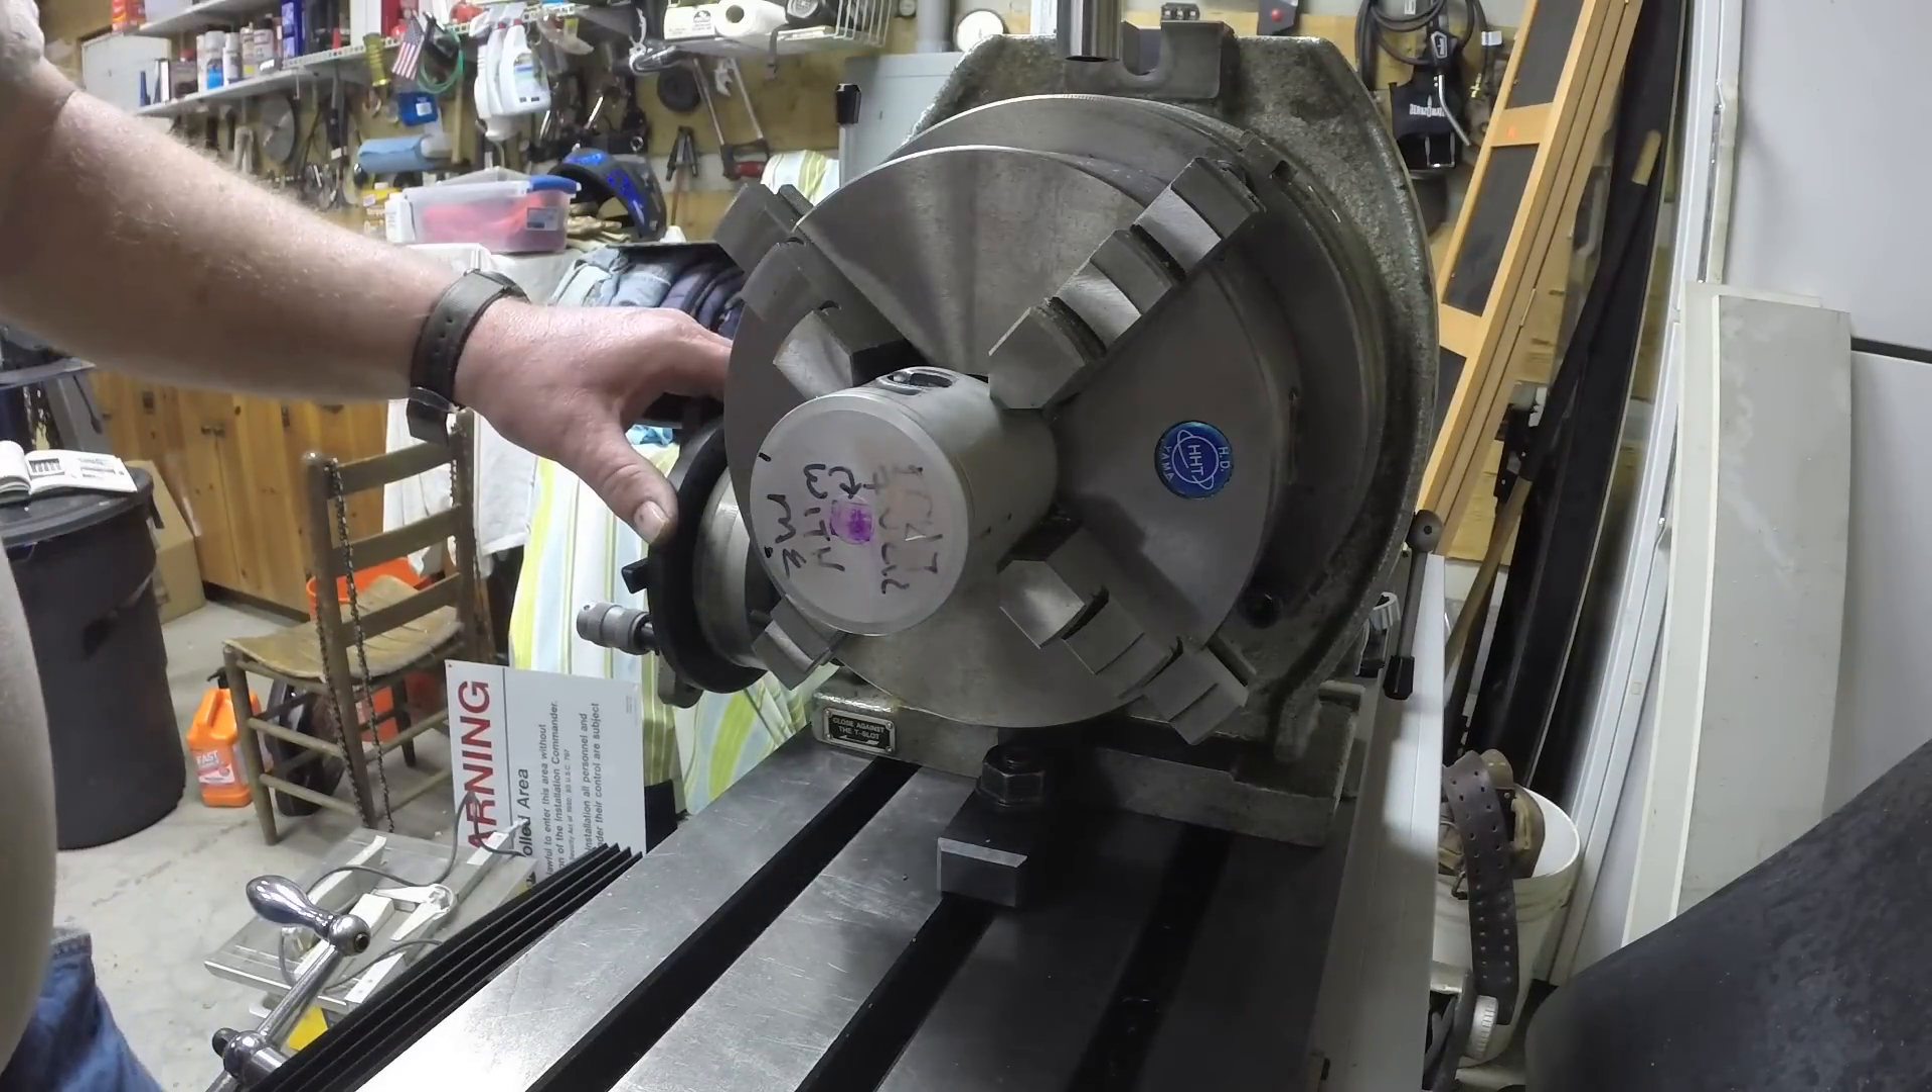I've got the piston installed on the four jaw chuck.